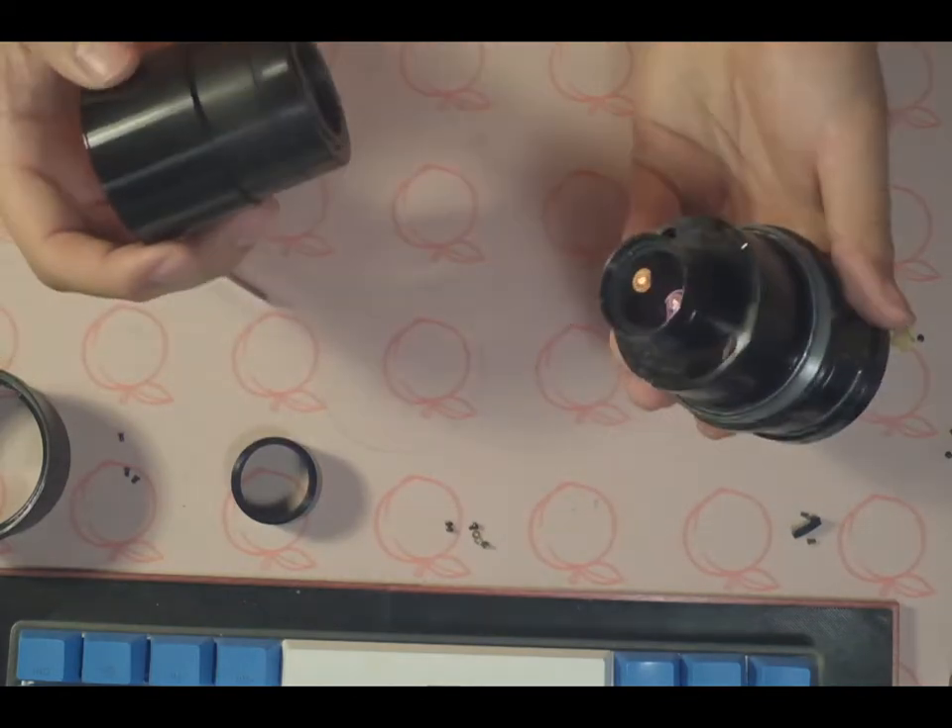Just like that you can pull this inner cup out. The rear lens is still in there.